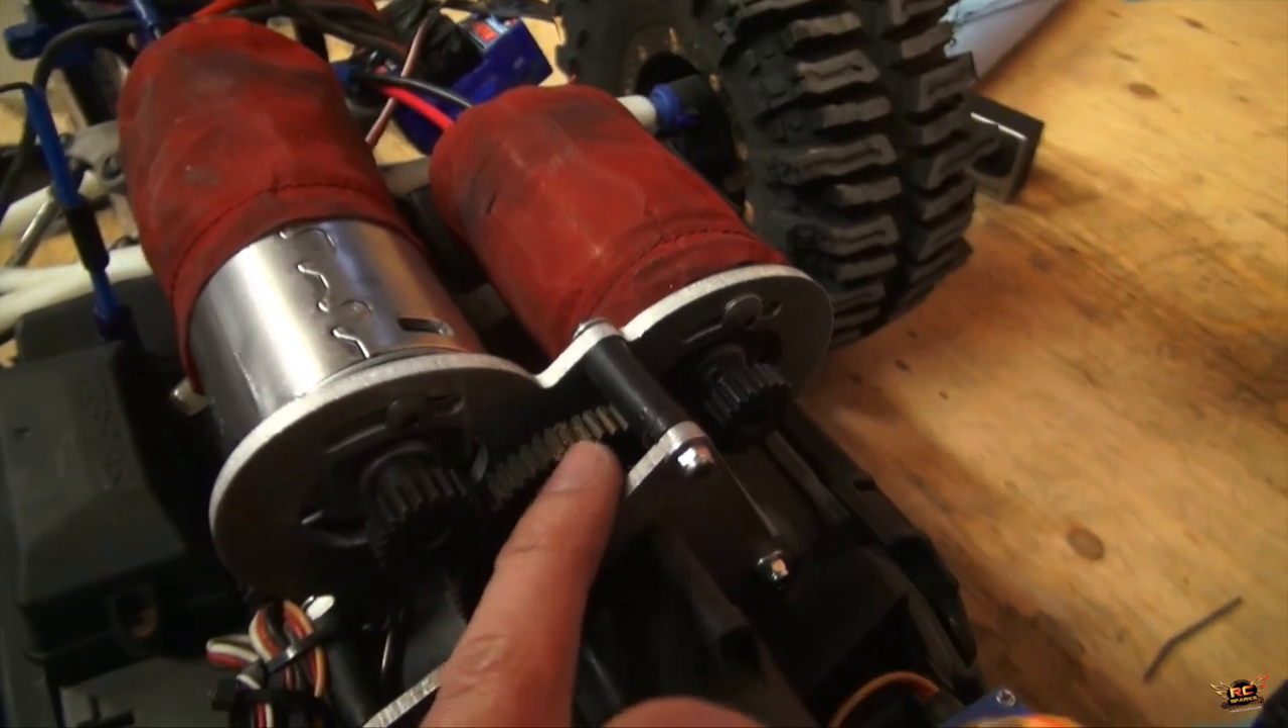There's two motors that are mounted.